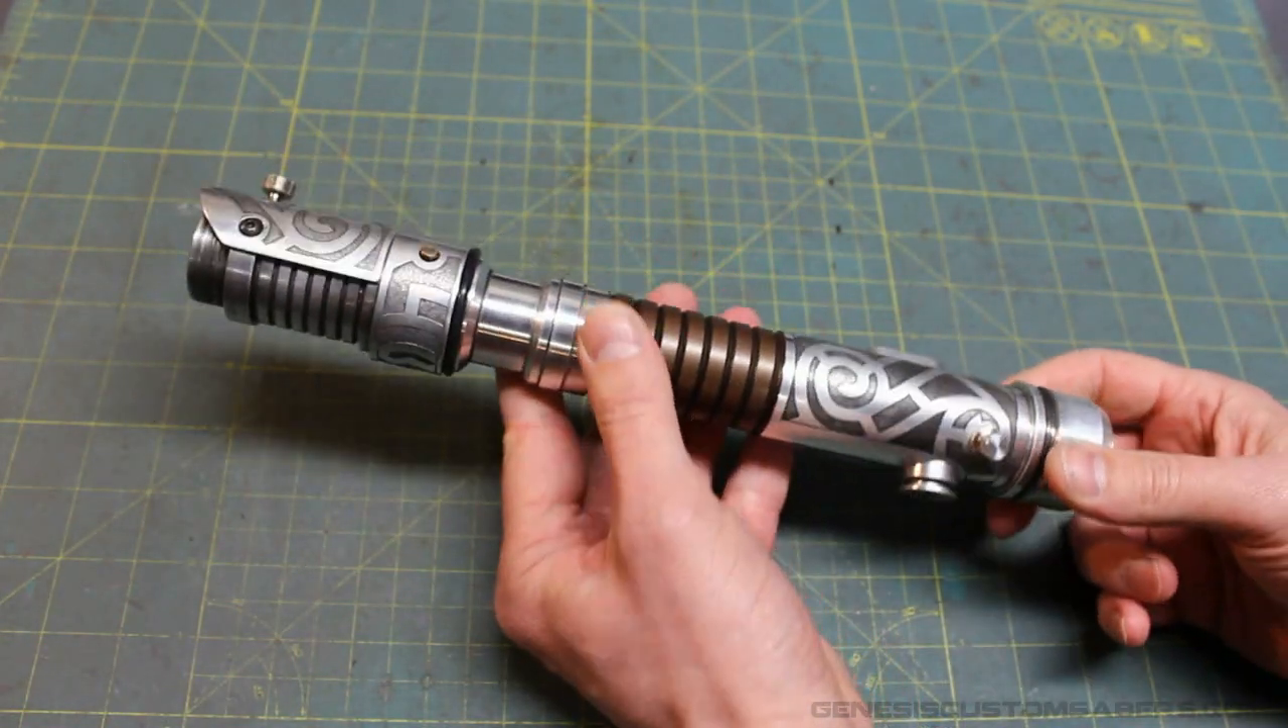Screw the pommel in and this saber is back together and ready to go.